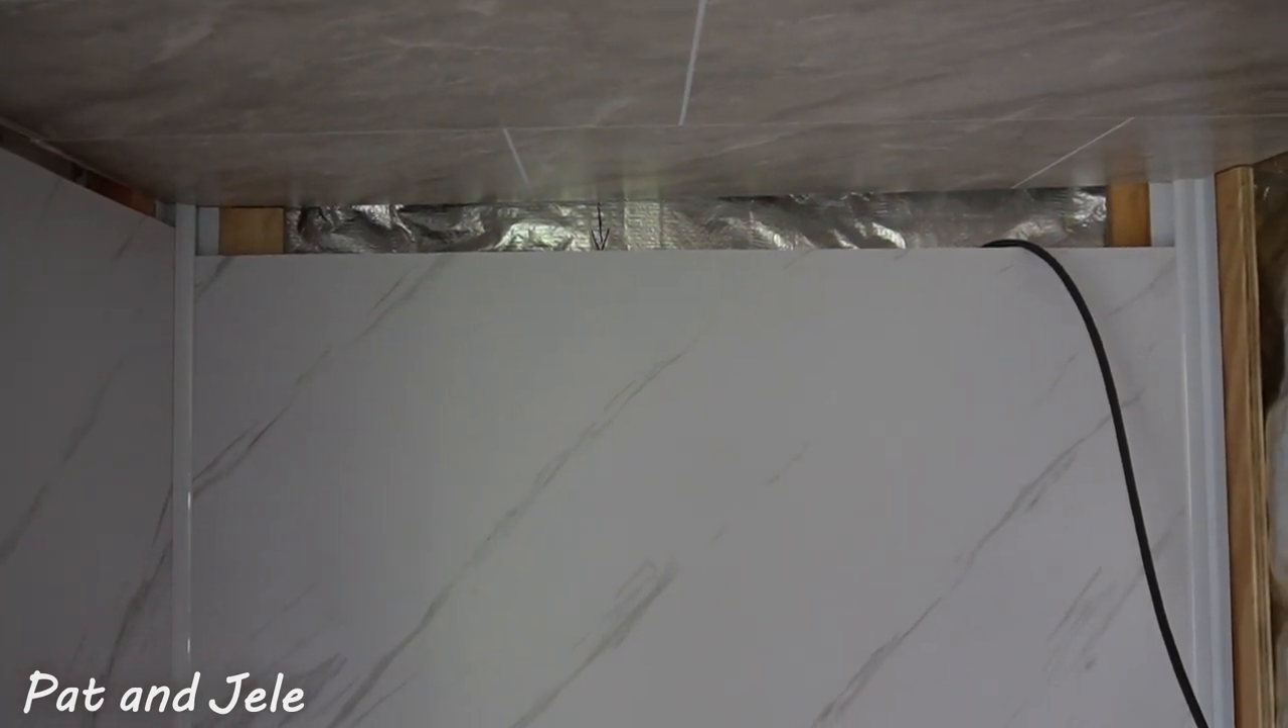They have a gap like that at the top at the moment.